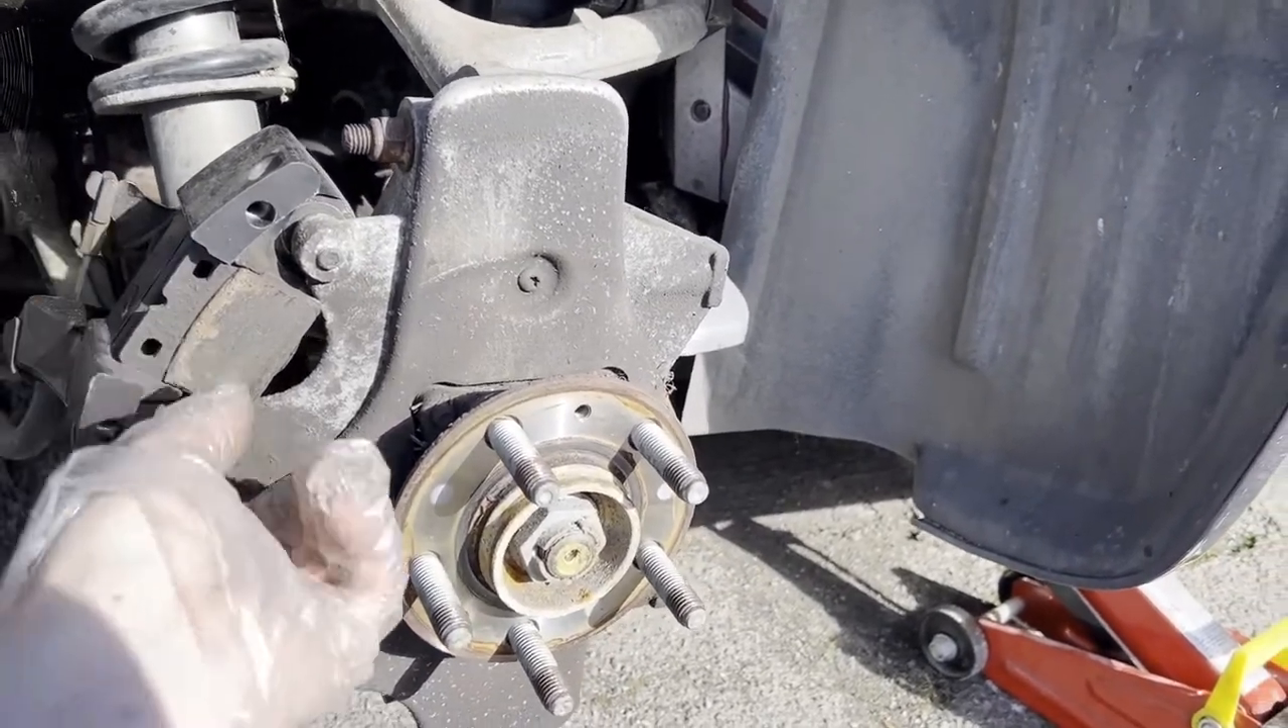Now we have the old disc off and we should be able to move the pad out of the way.